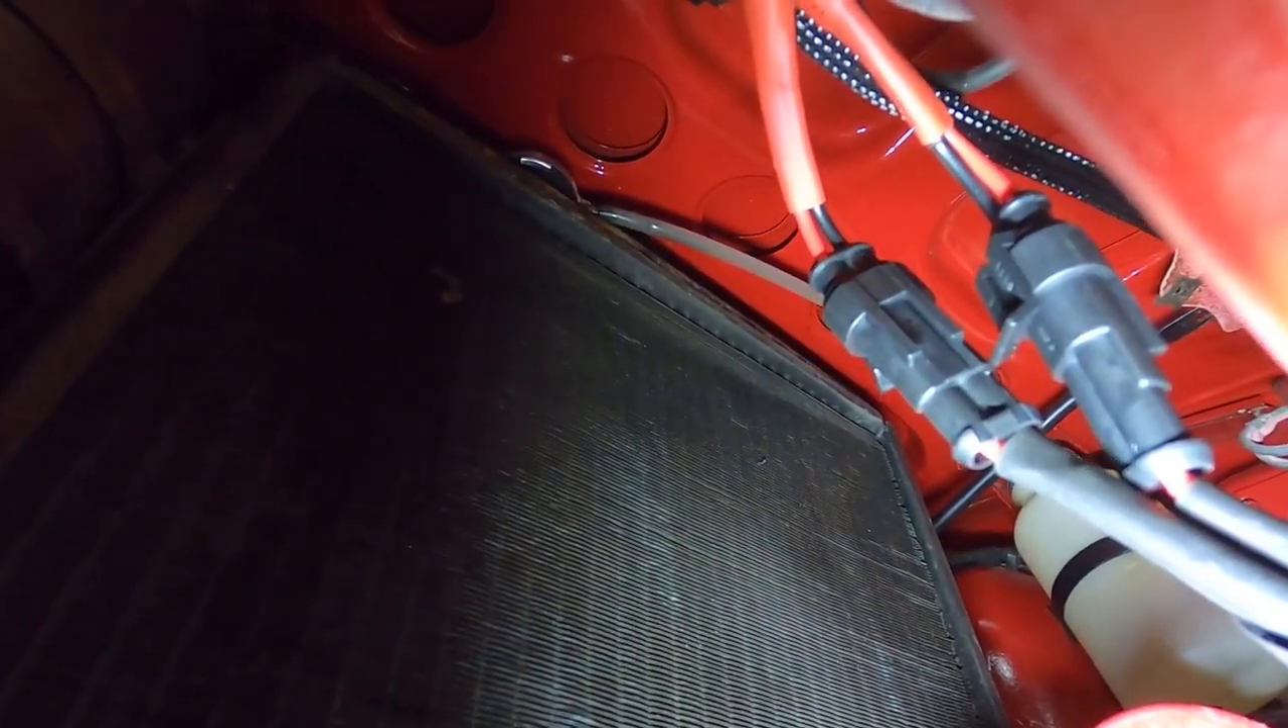We went ahead and wired in some connectors.